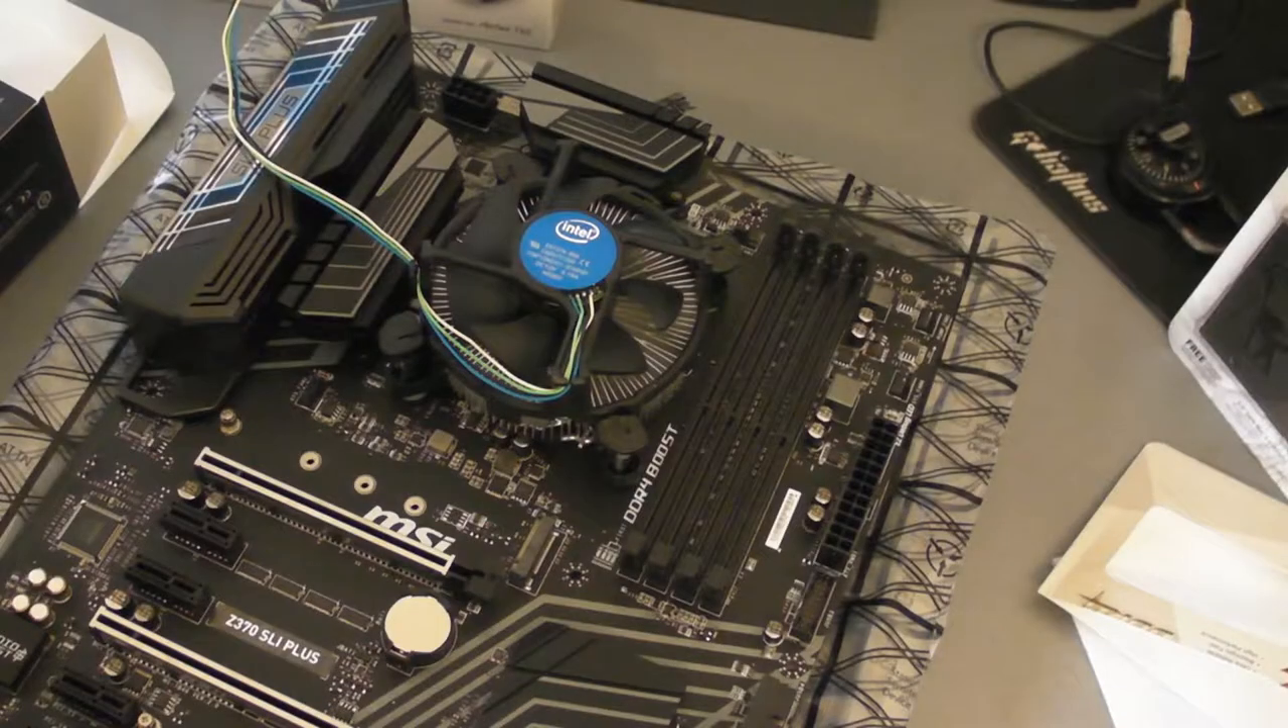Alright so I just put the cooler on Pretty easy.